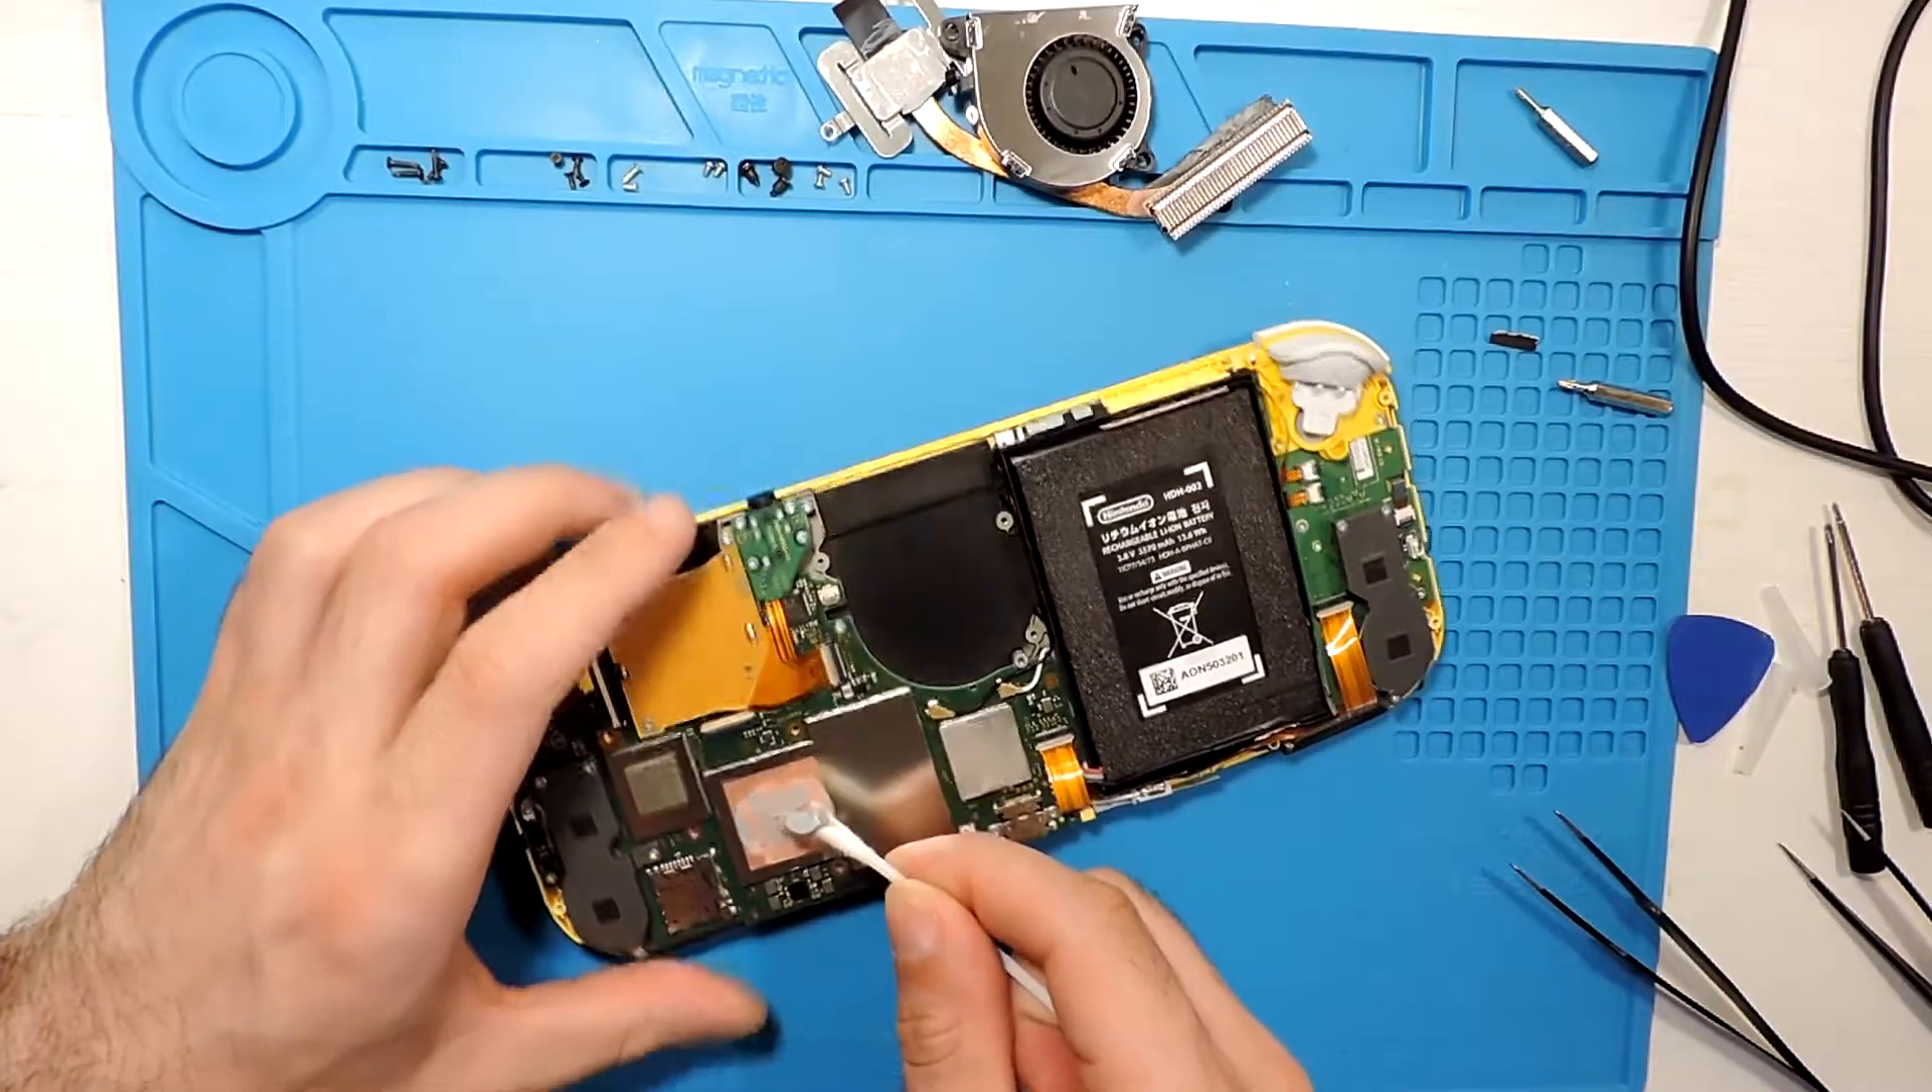Okay so we have the fan out.